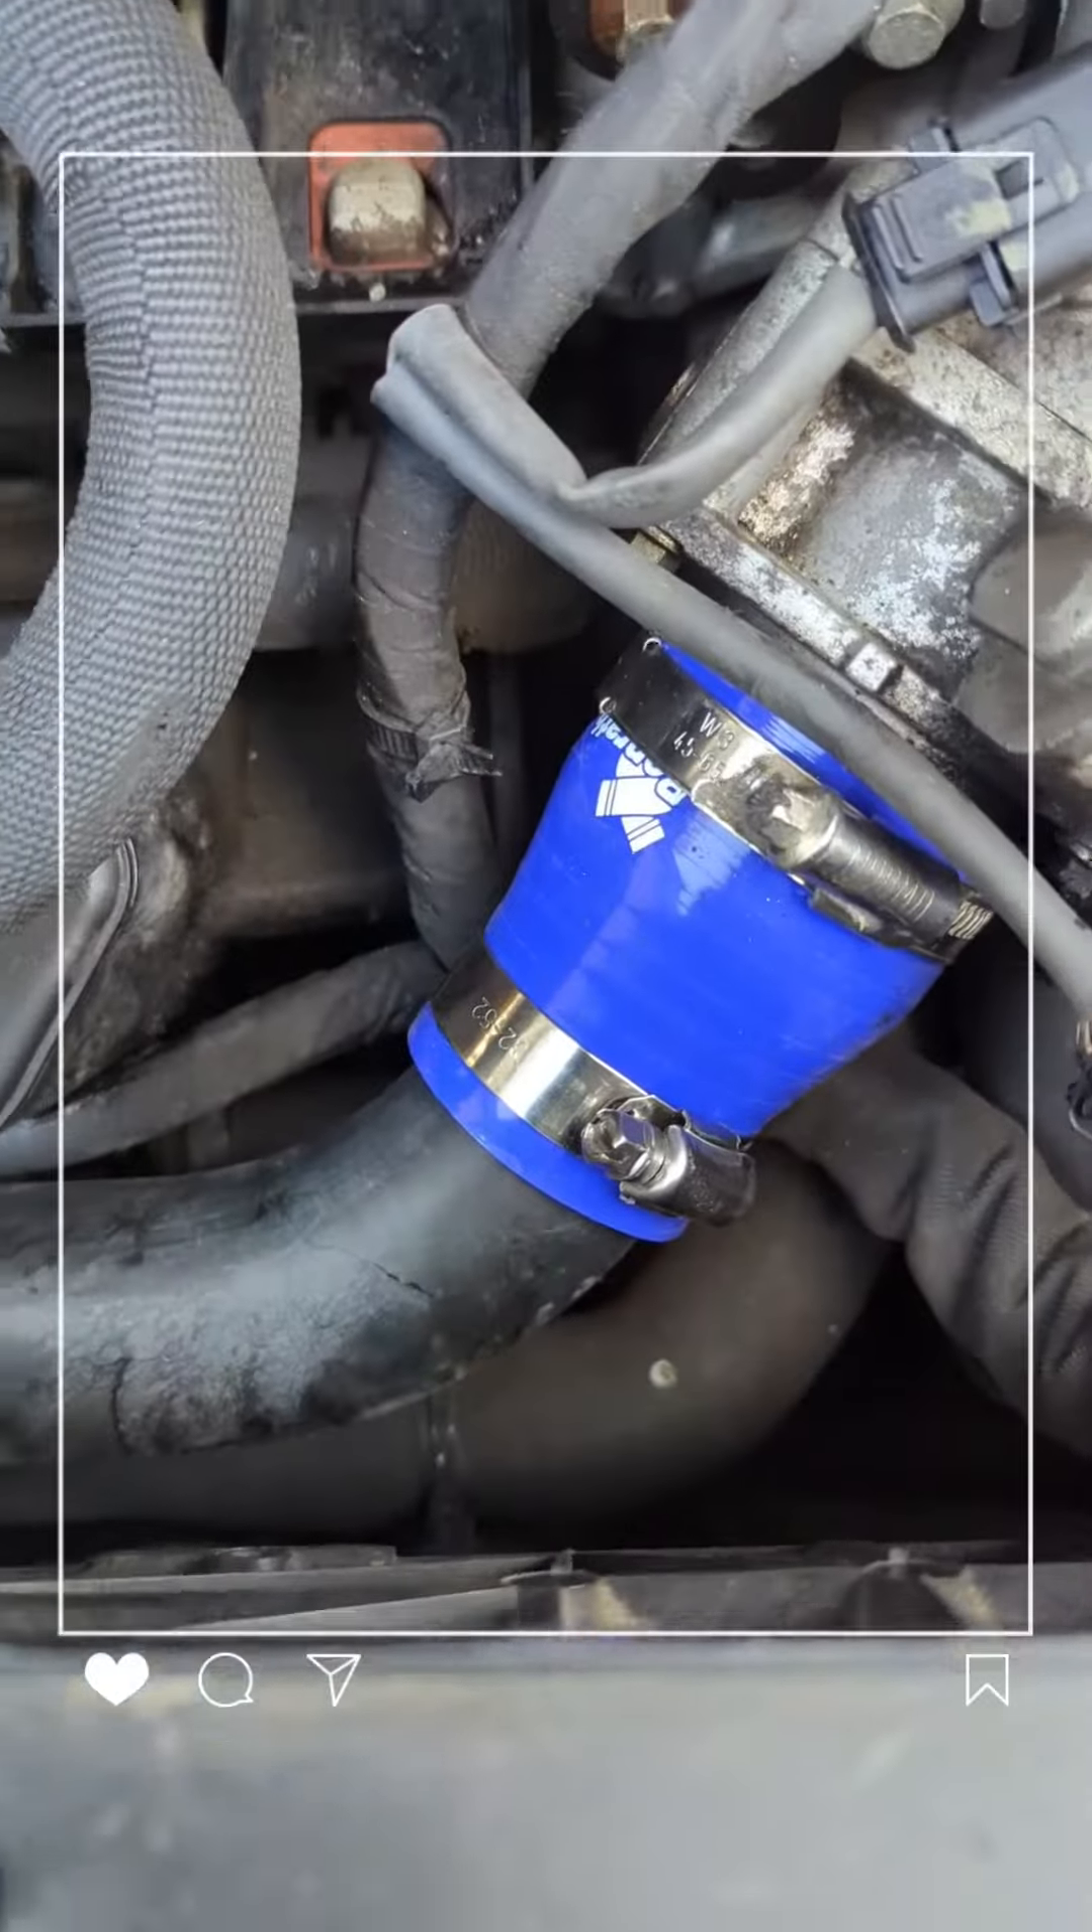Le manchon est installé il est bien serré.